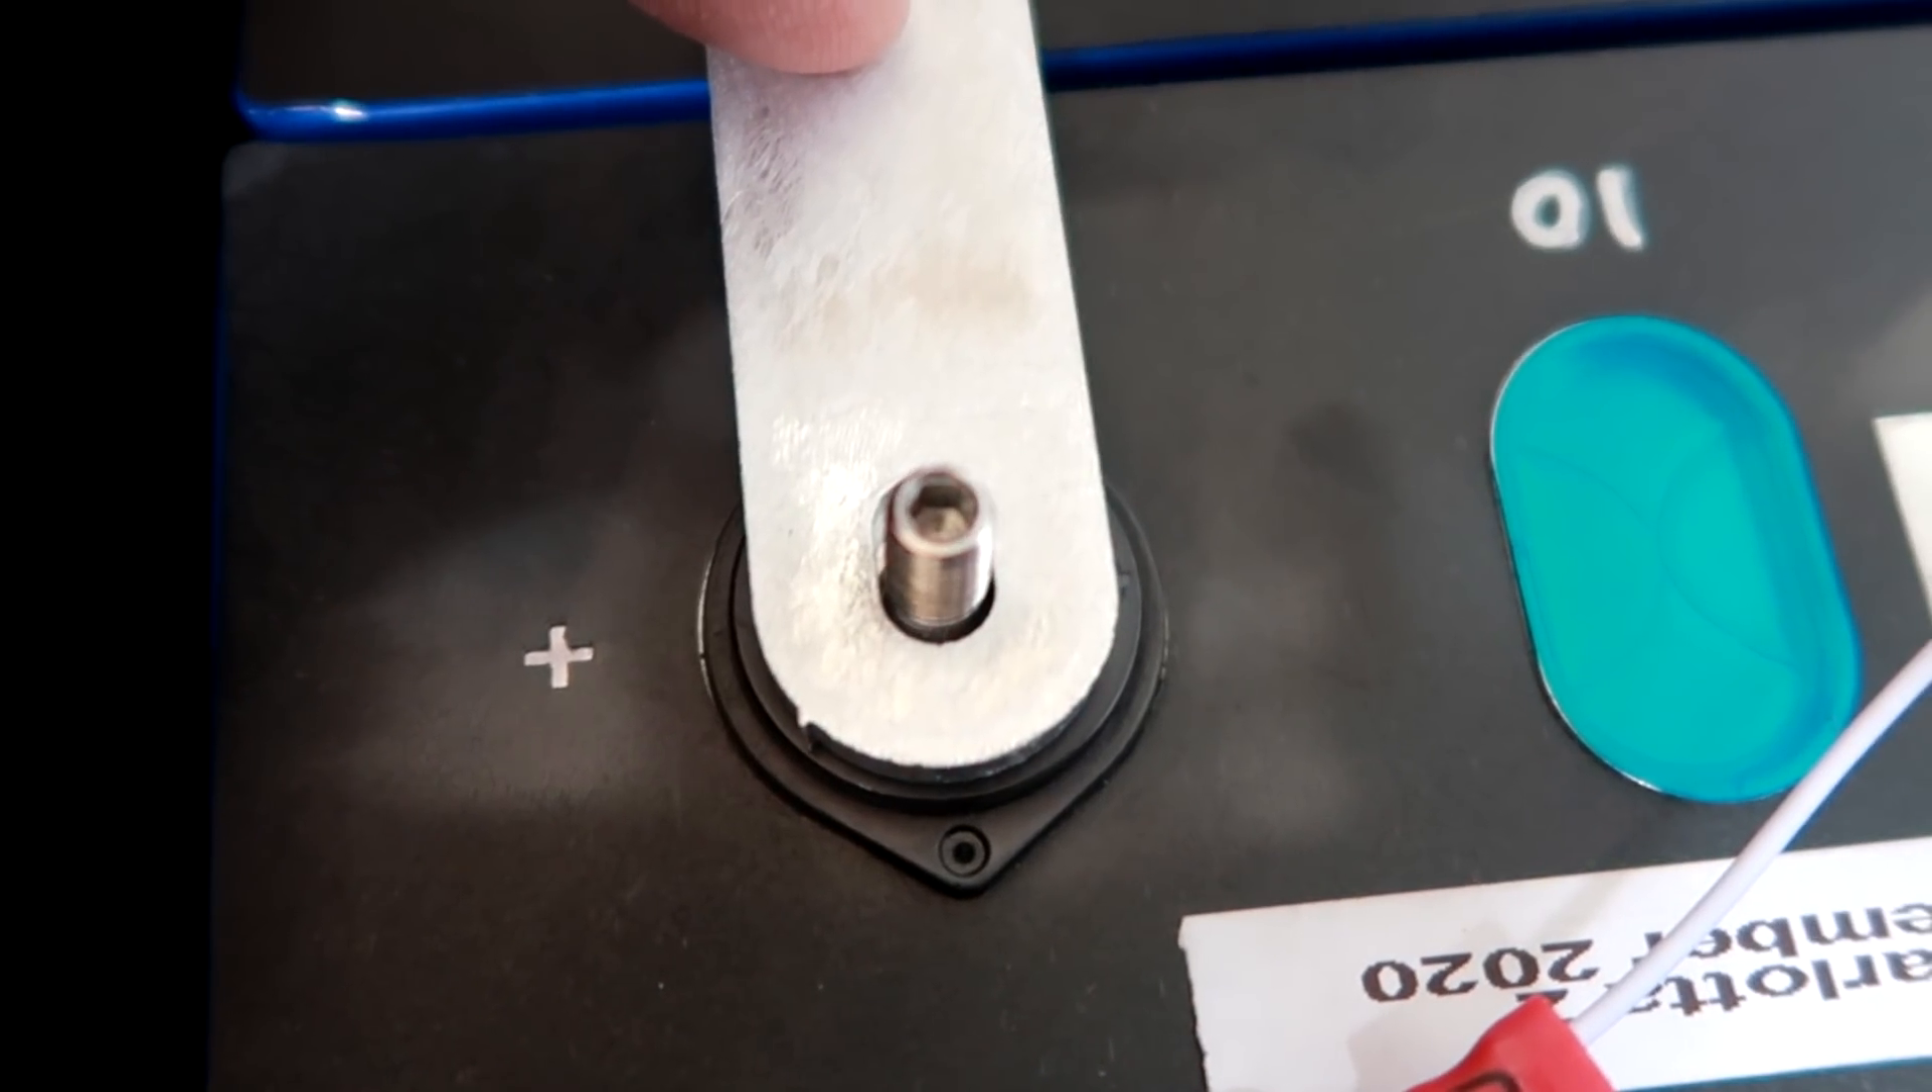Look at the size of the bus bar and the size of the terminal. So it fits perfectly on top of it and covers the whole terminal area.